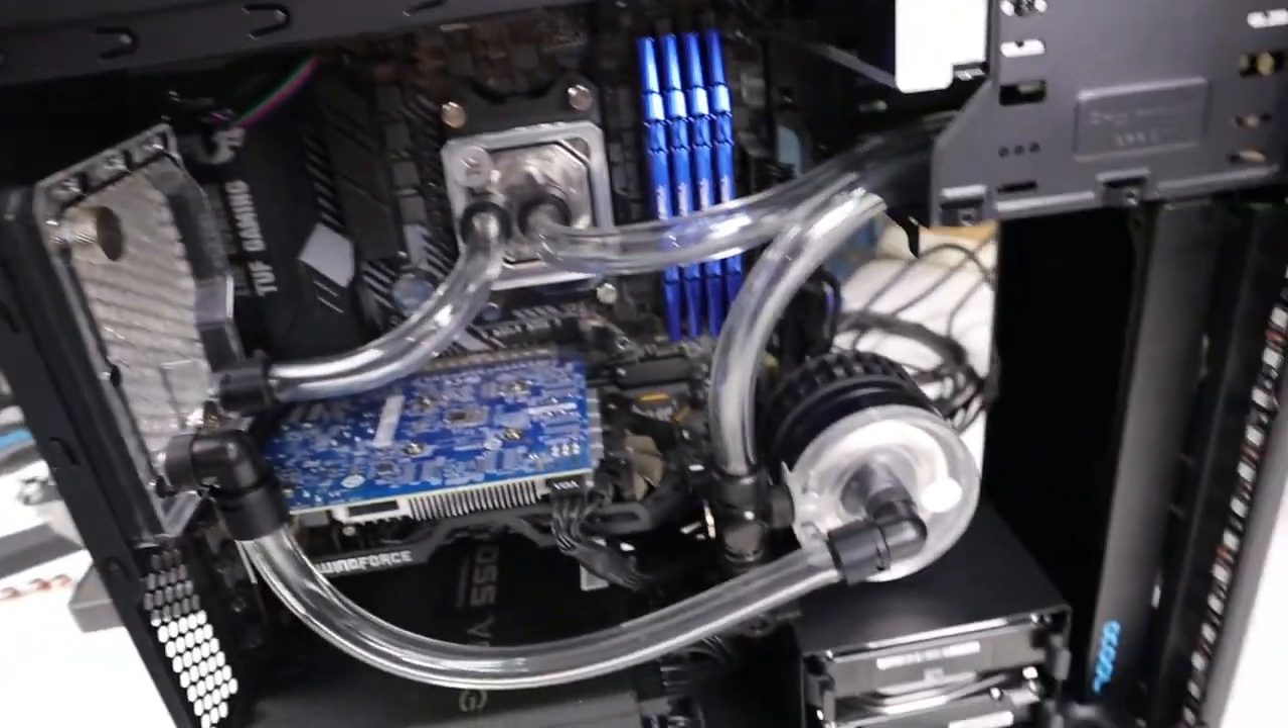So, the loop is now done.